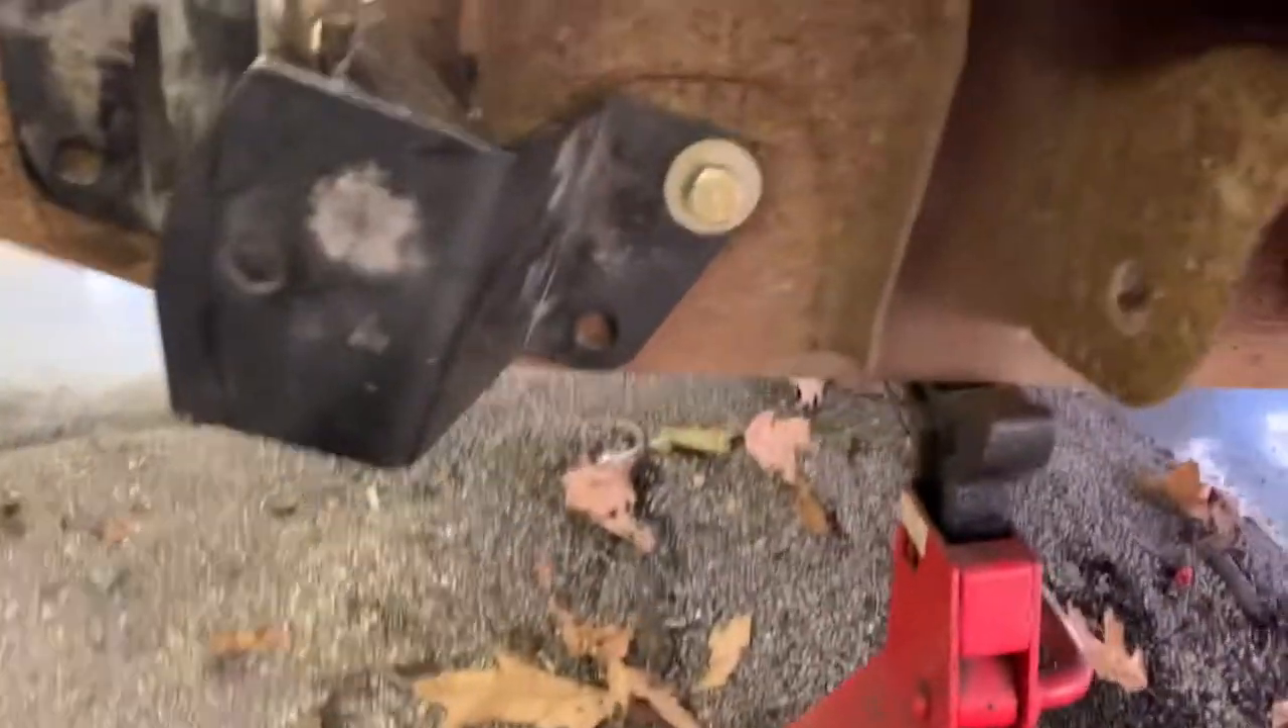All right so we got the front hangers in.